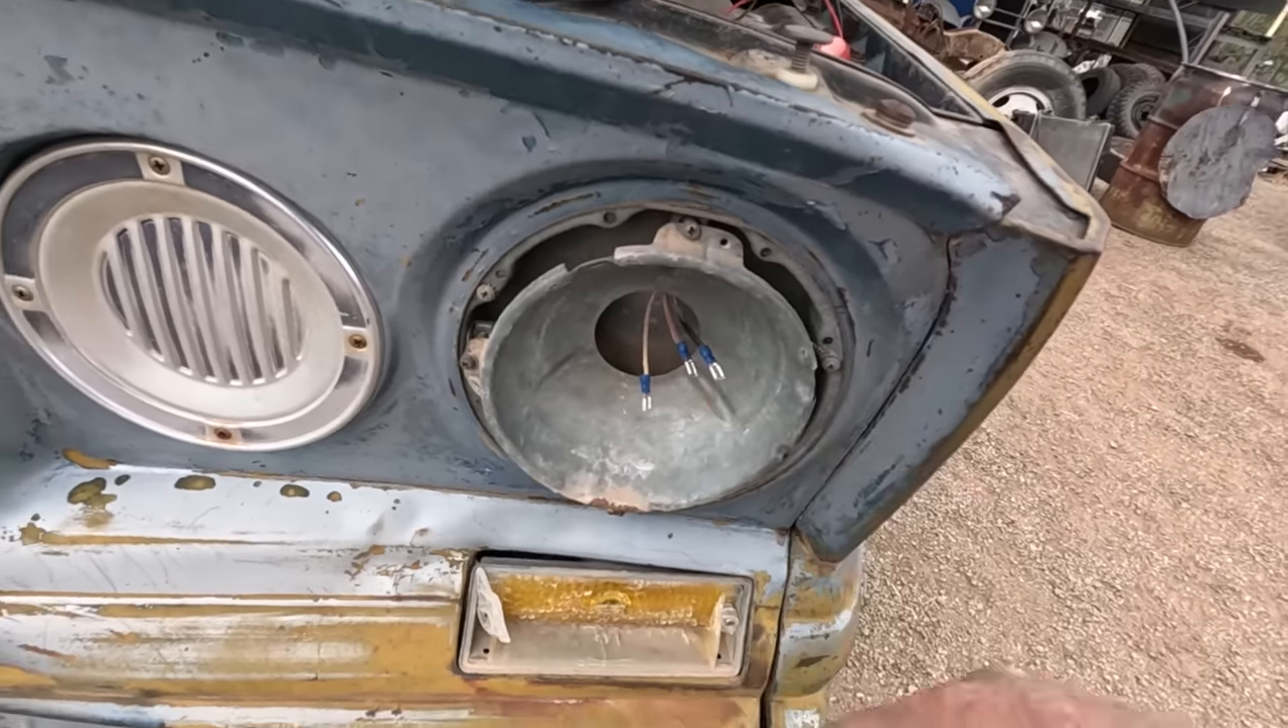Whenever I removed this headlight, I also took the connector with them.